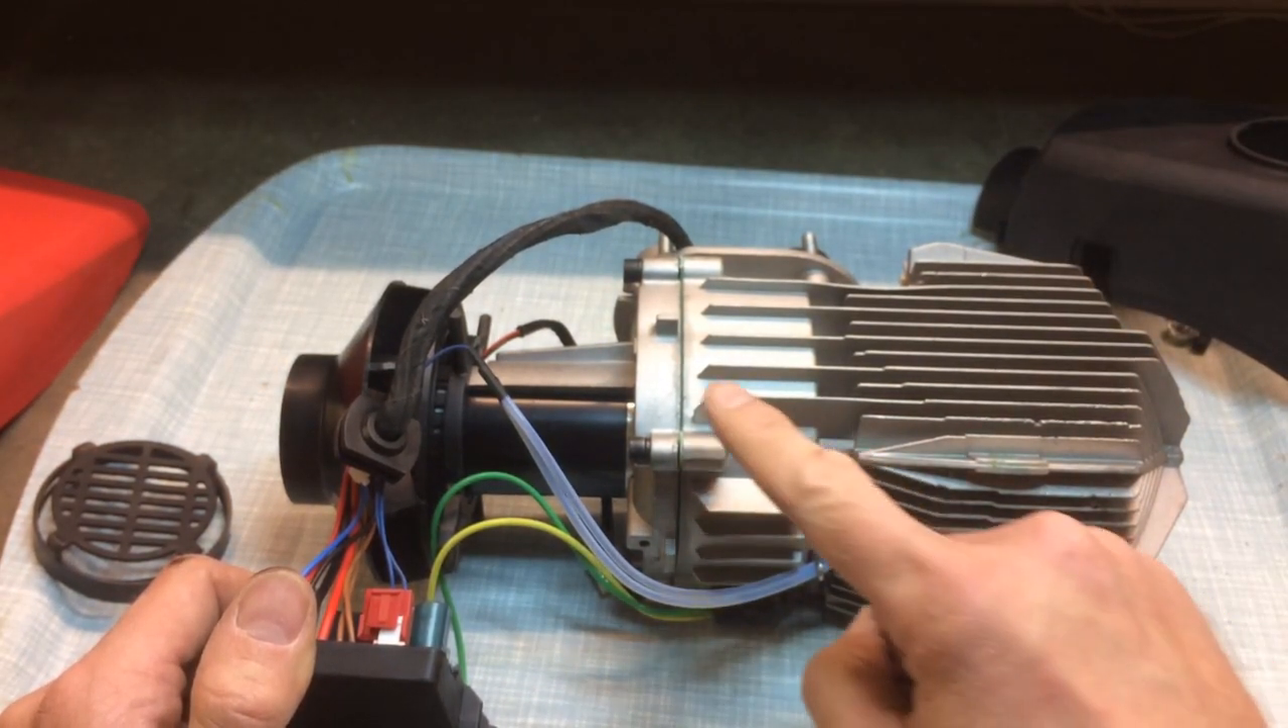We've now got the bare heater with the wiring and the motor attached, and we've removed that completely now from all of the plastic casing.